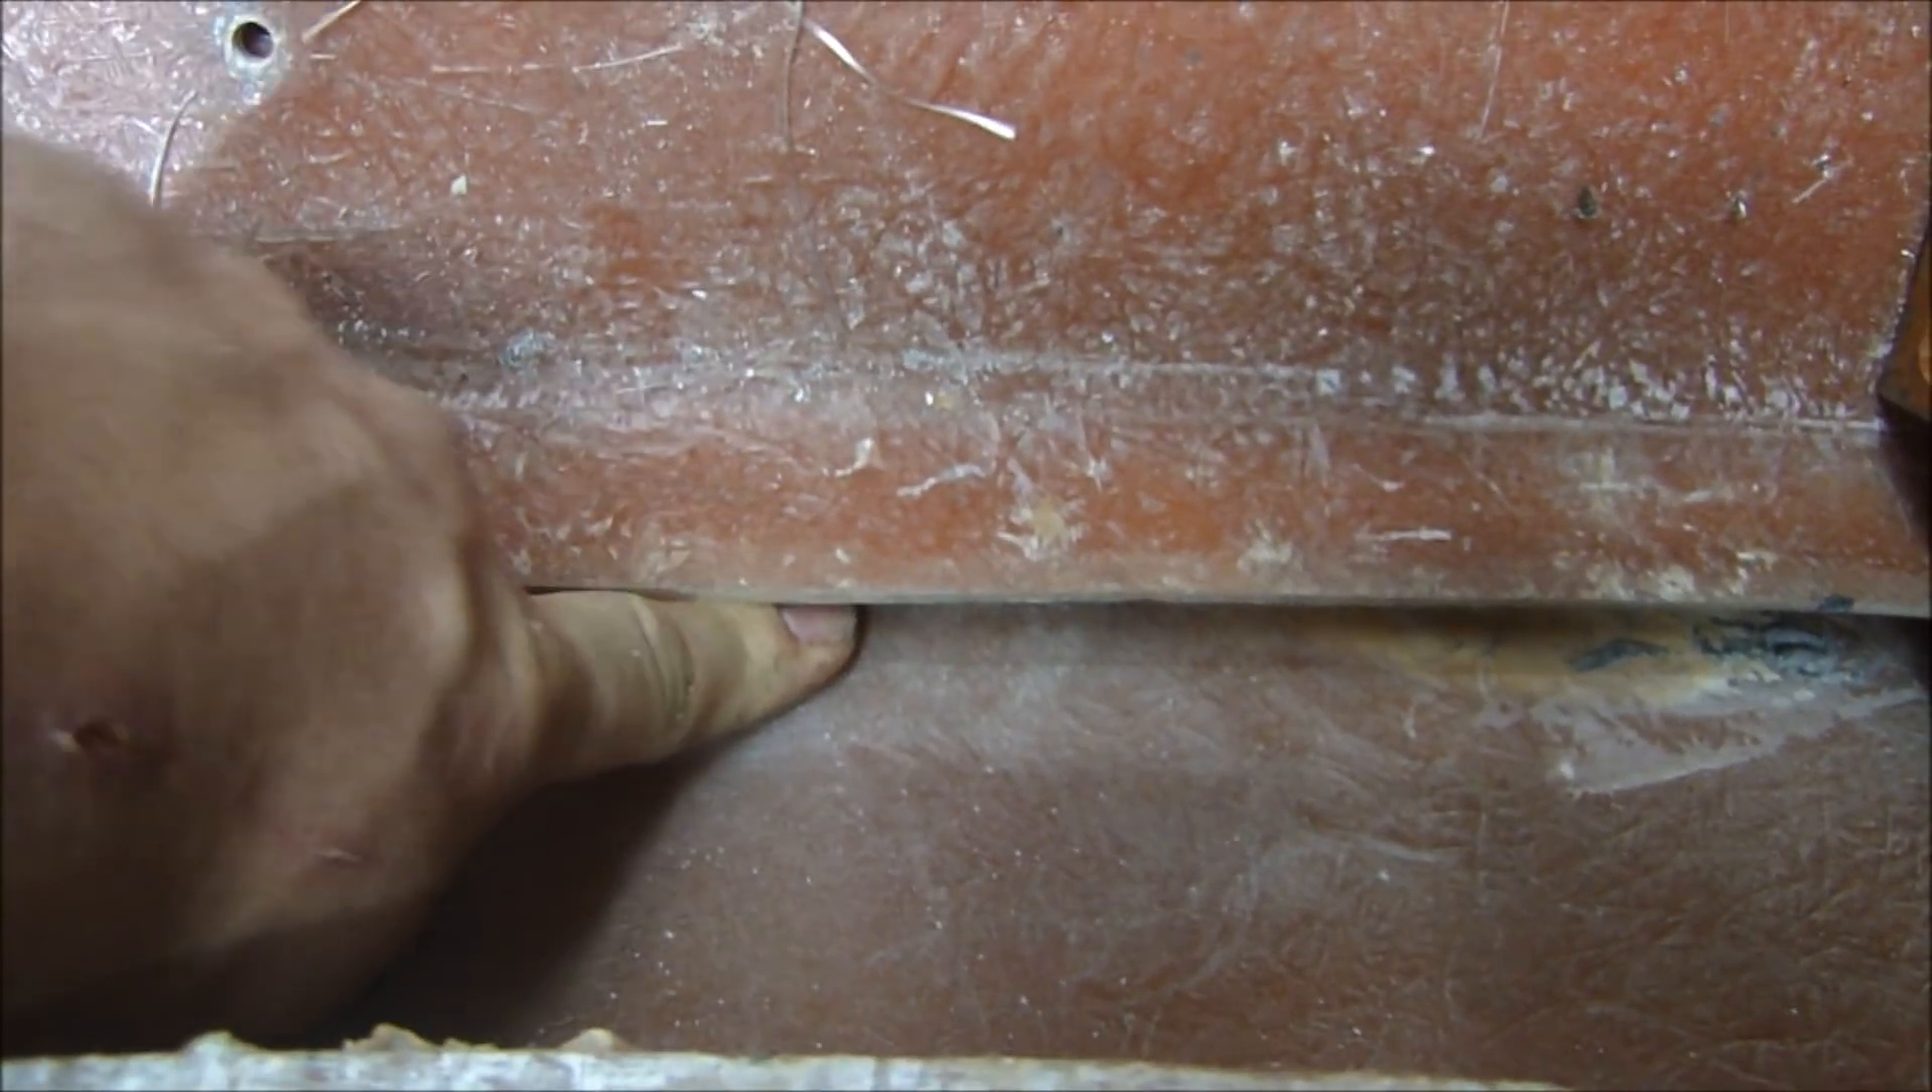What you can see is the floor here, the floor liner, isn't close enough to the body. As a matter of fact, I can put my whole finger in there. There's at least a half an inch, if not three quarters of an inch of clearance between there, all the way up to the front of the body.